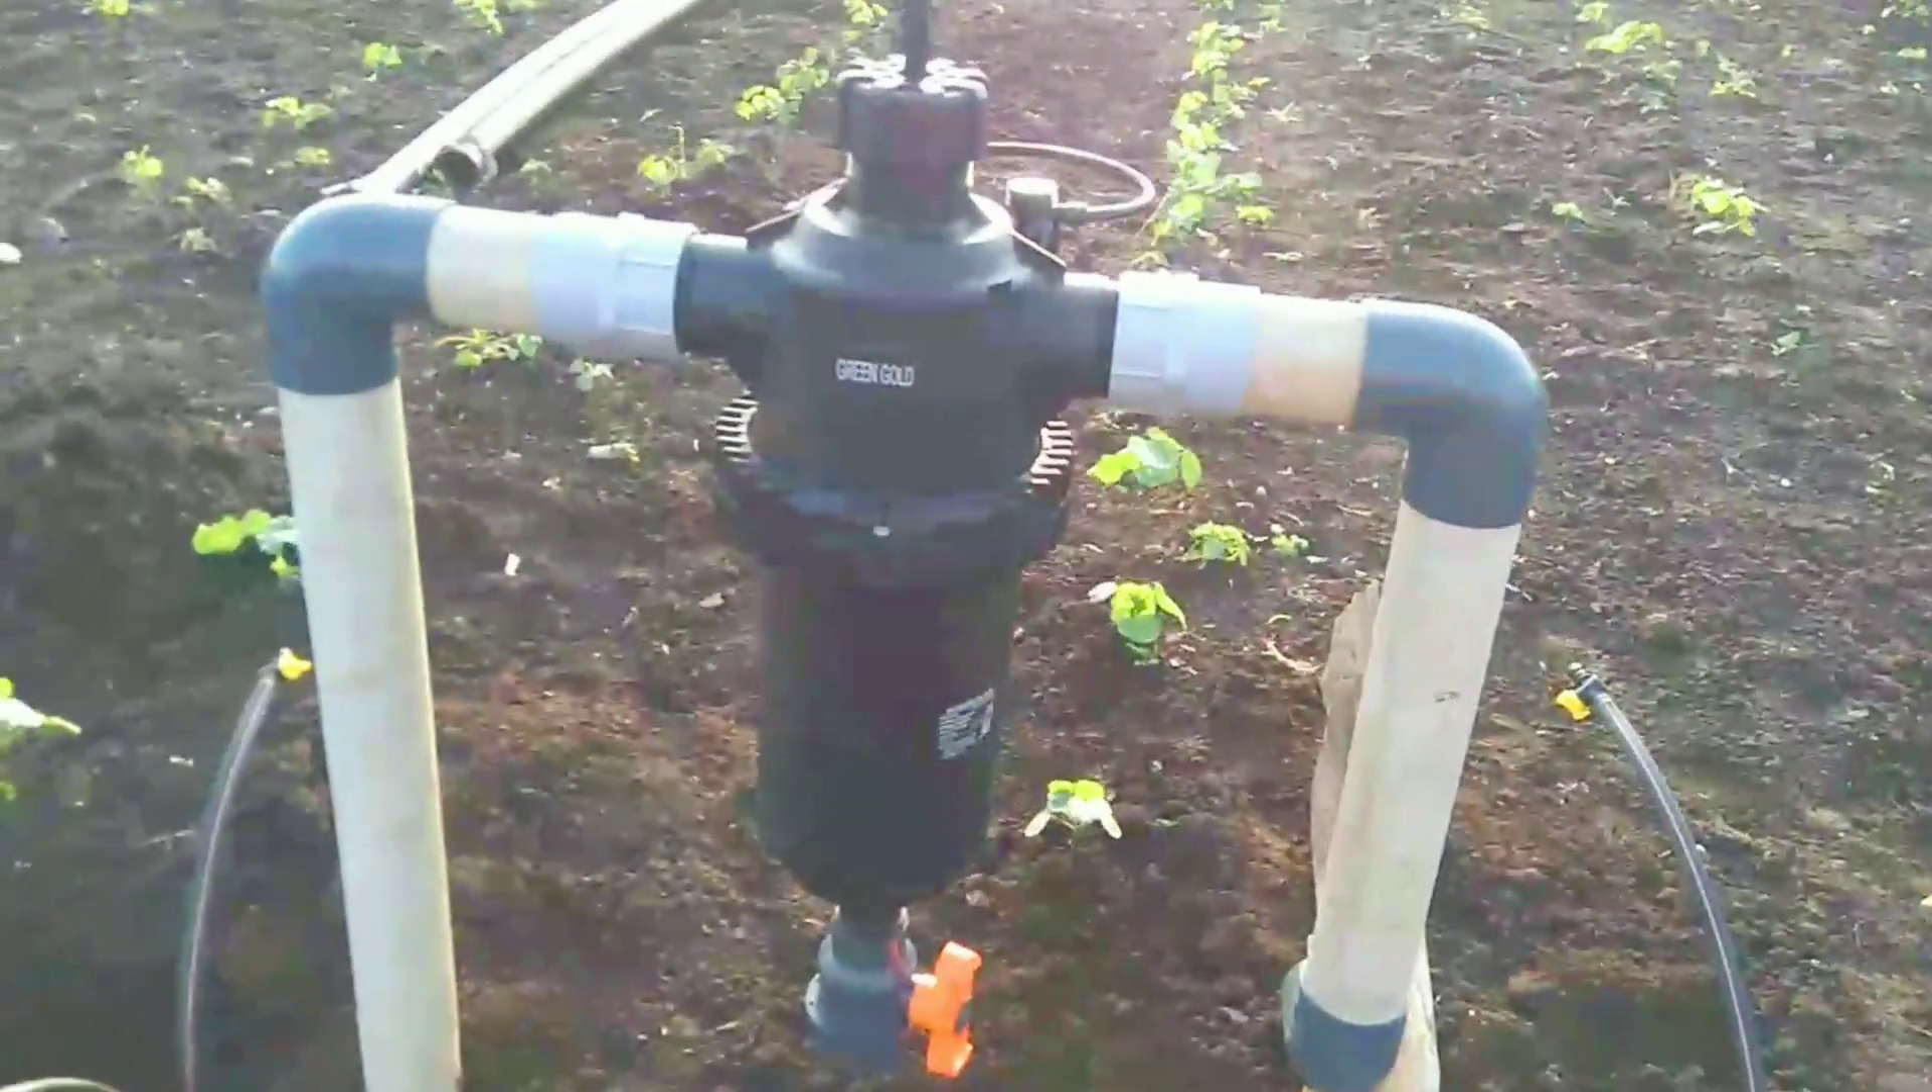यह देखो यह फिल्टर हमने इसी तरह फिट किया है।